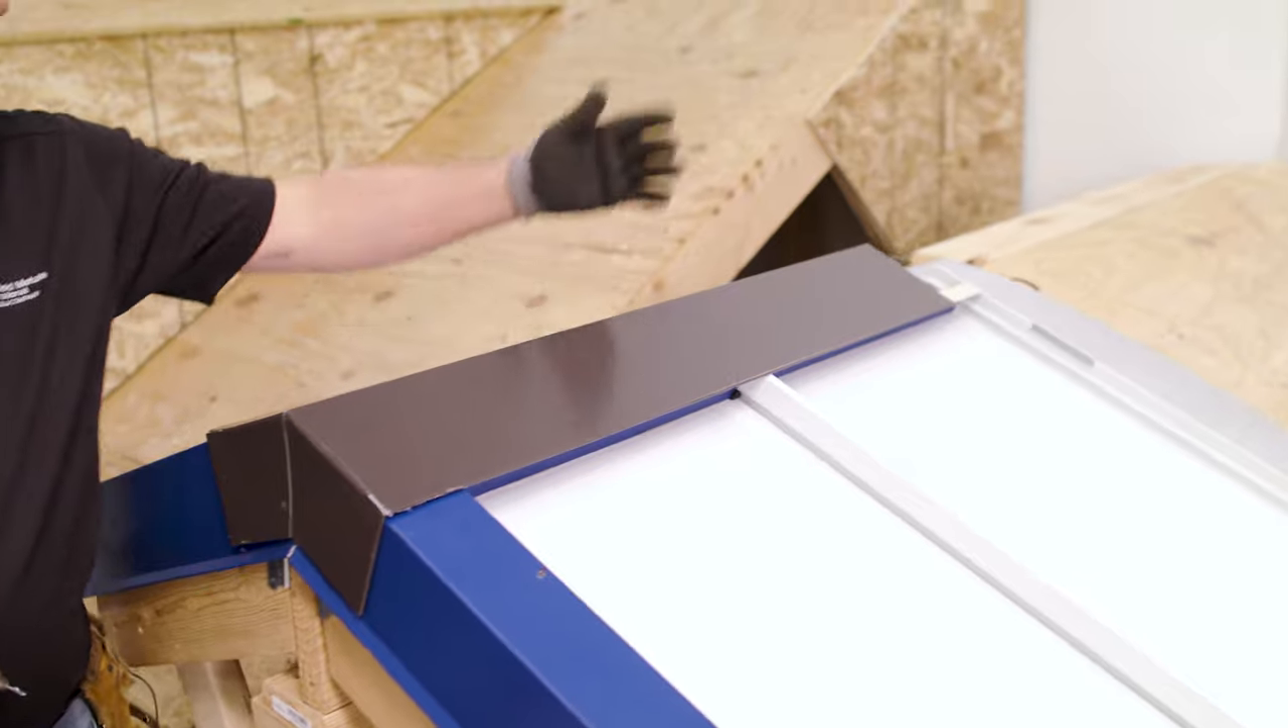So we got the end cap on.